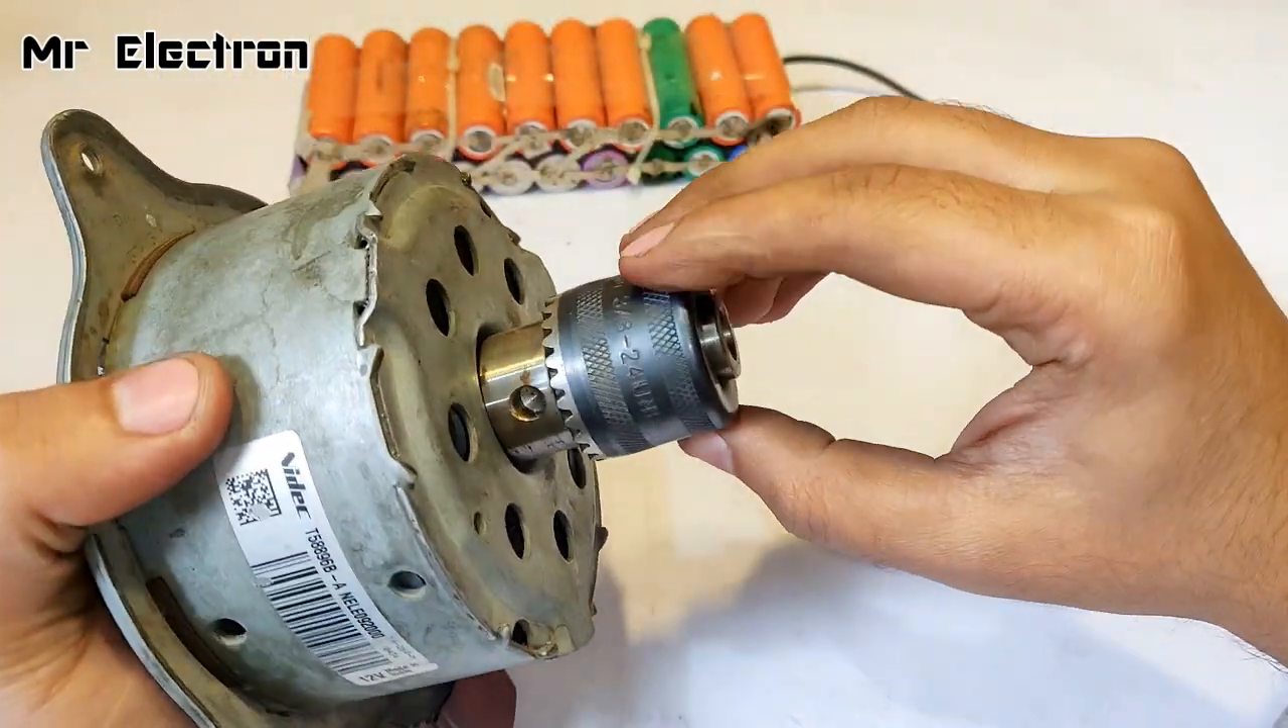So guys, here as you can see that I have connected a drill chuck to the shaft of this motor so that the rotation of the motor is visible pretty good.